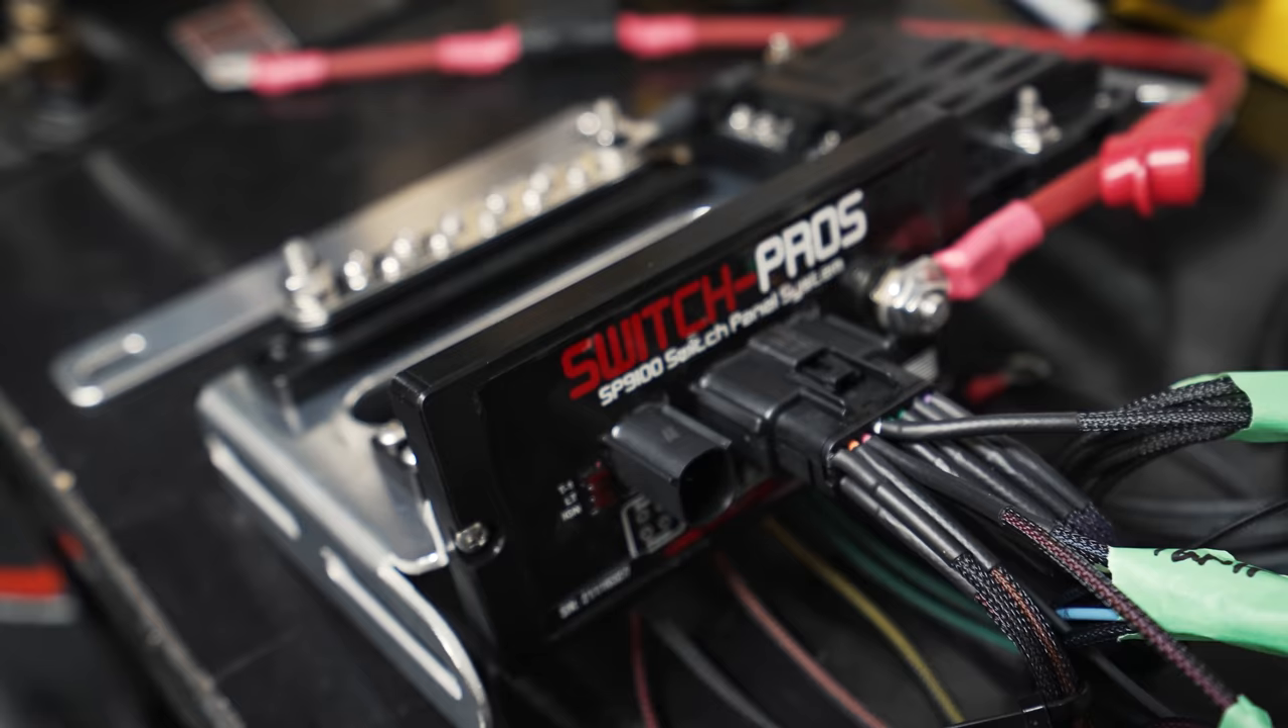John spent several hours sleeving and heat shrinking all of the connectors on the Switch Pro which looks awesome.